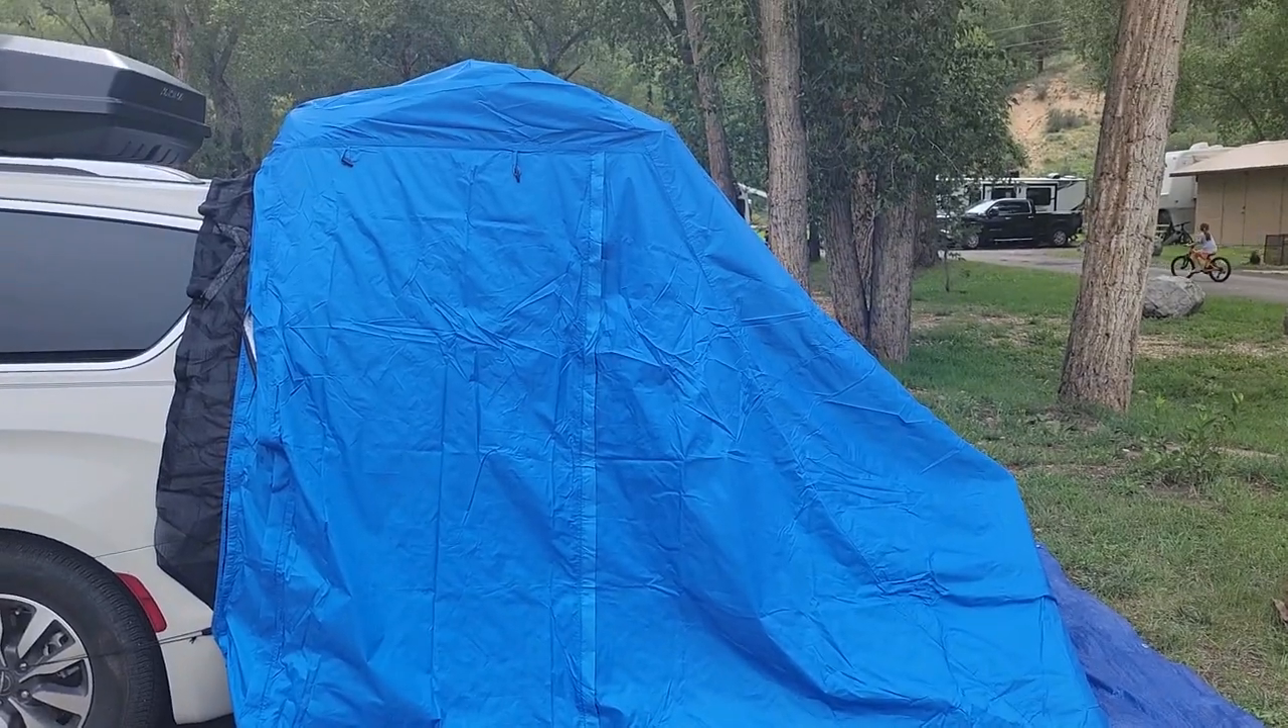Here's the rain fly partially put on.